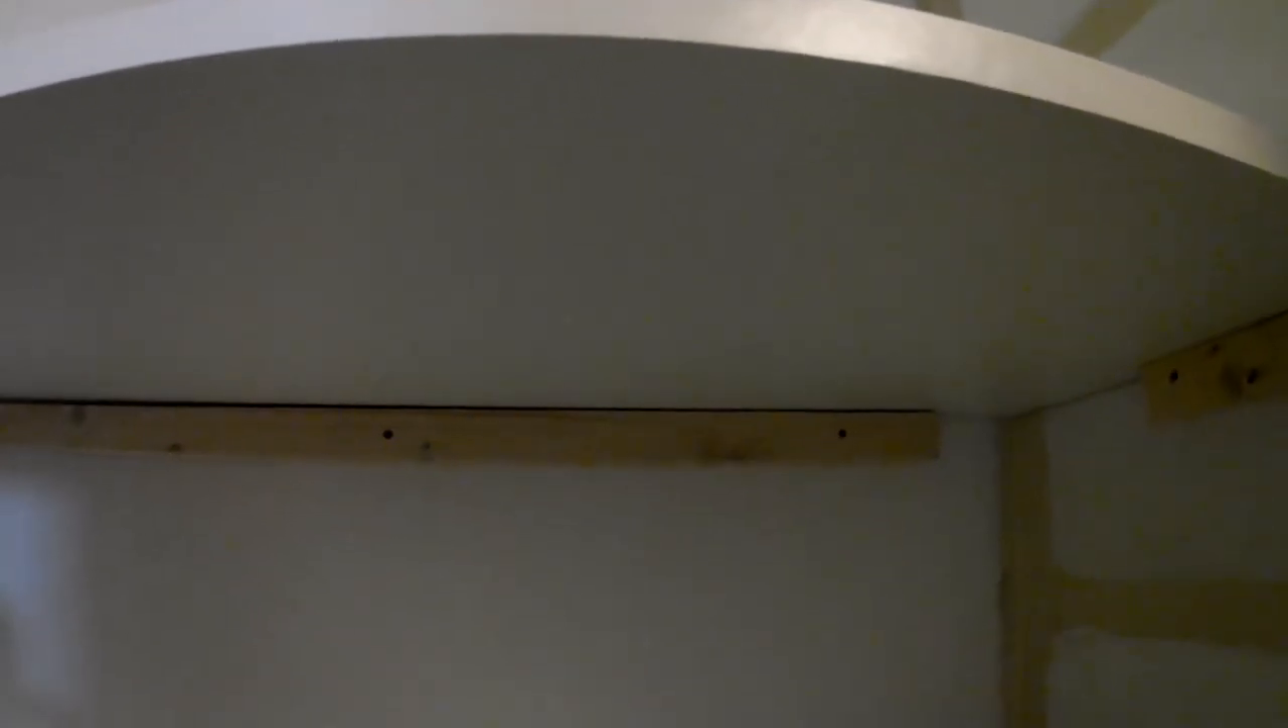Once again though I've got a bit of a gap under the shelf there which is odd given that I measured the whole thing quite carefully with the spirit level.